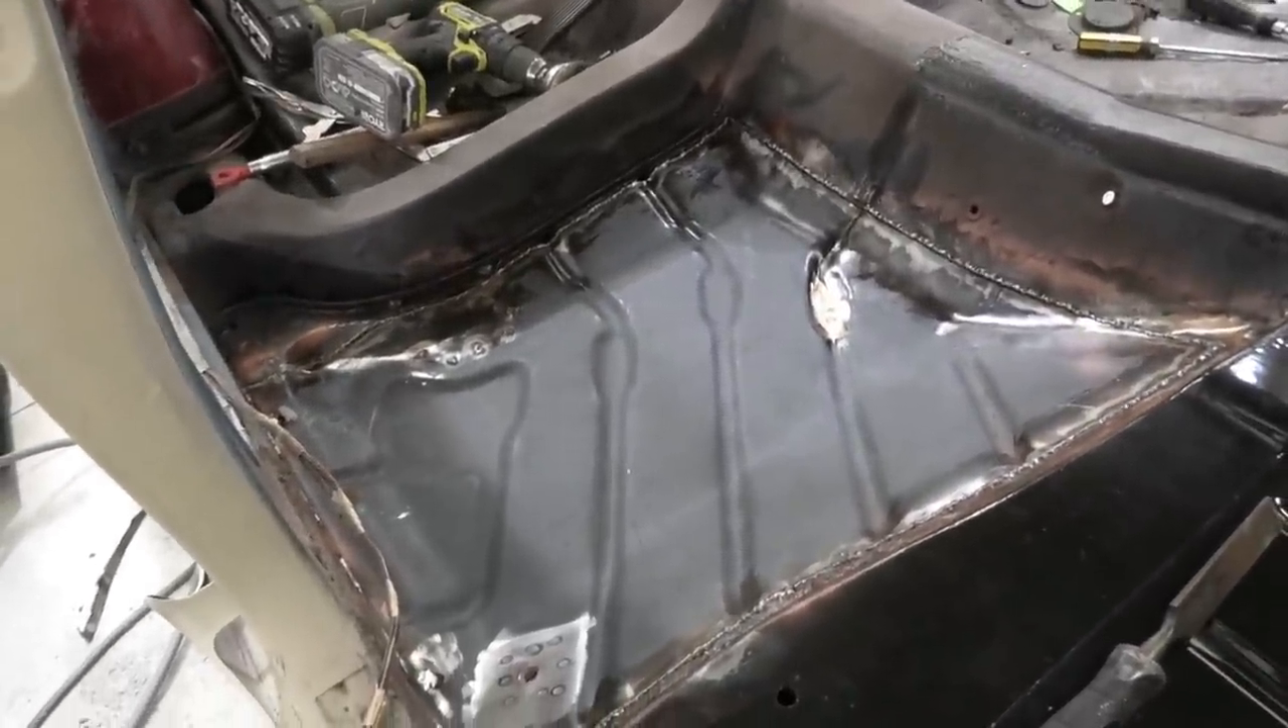The floor pan is in, it's welded, looking lovely.